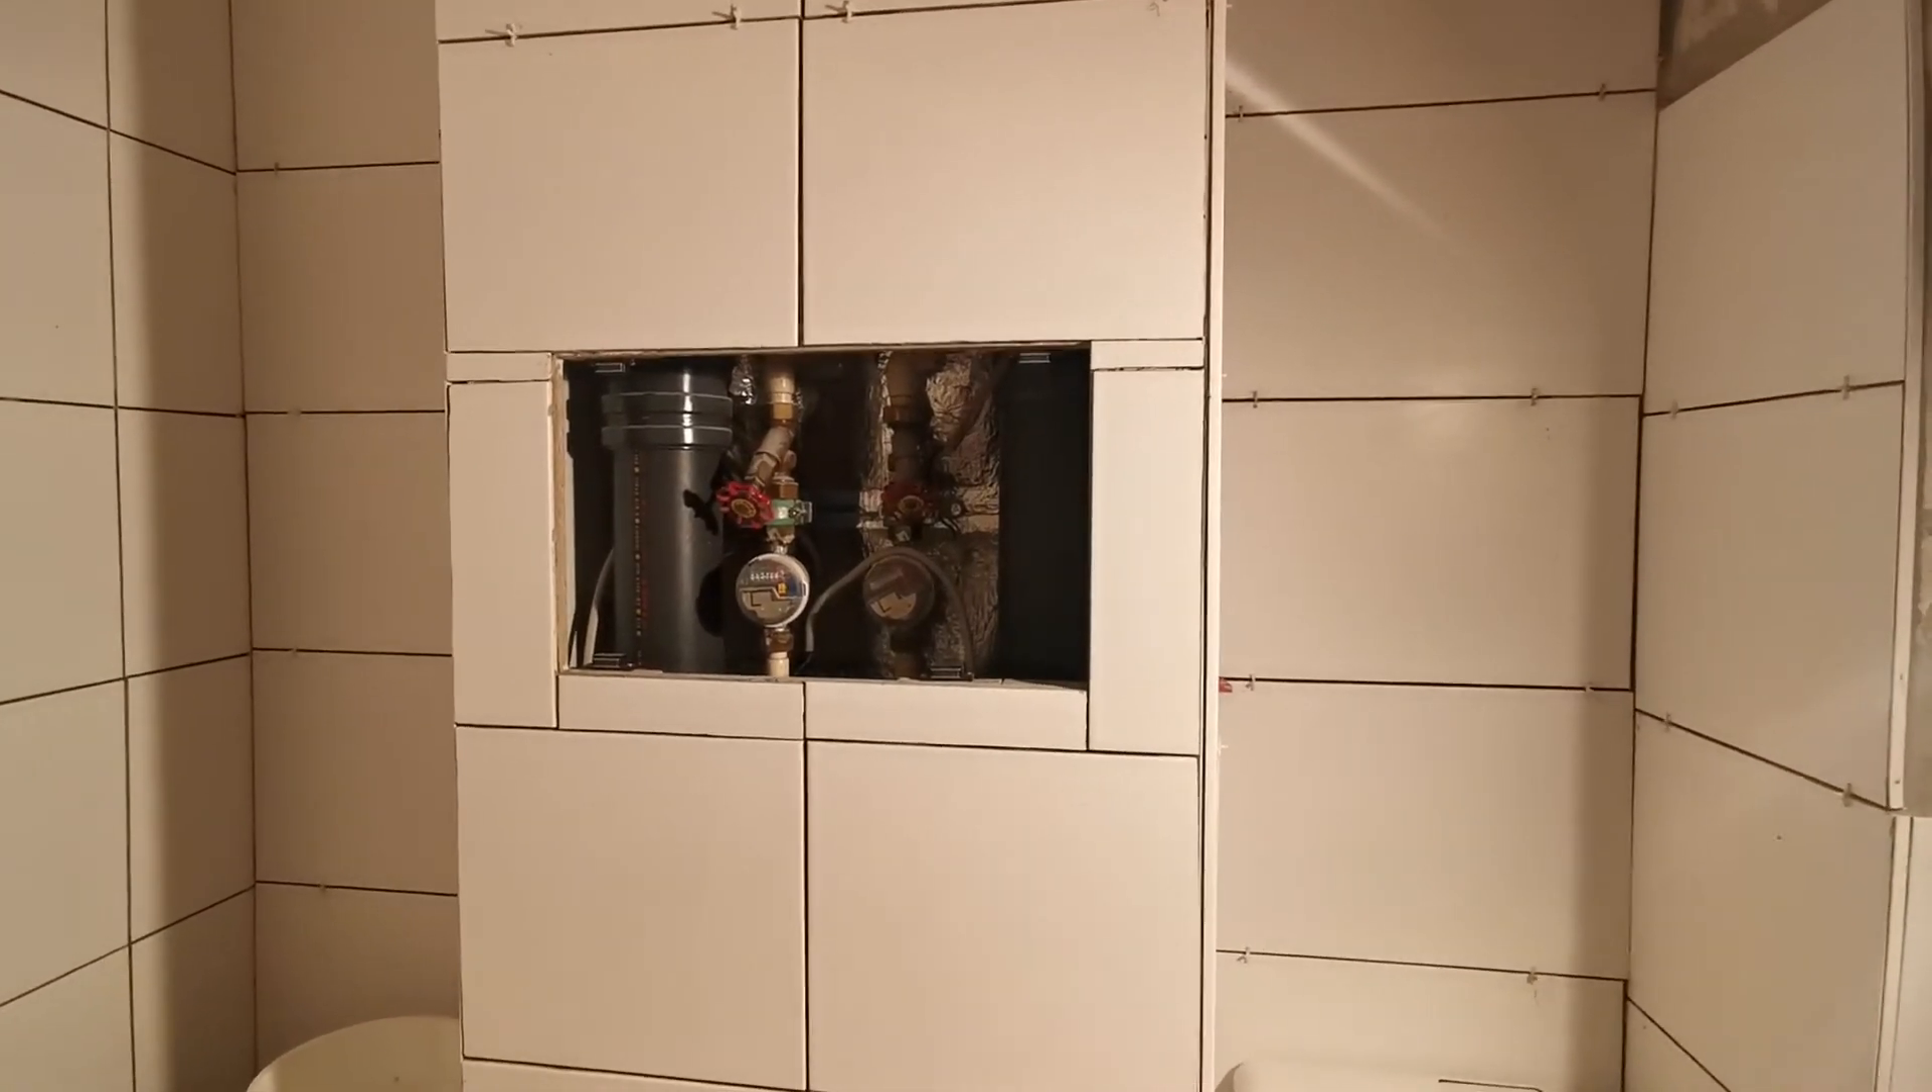Hier fehlt gerade noch der deckel den habe ich gerade noch draußen.